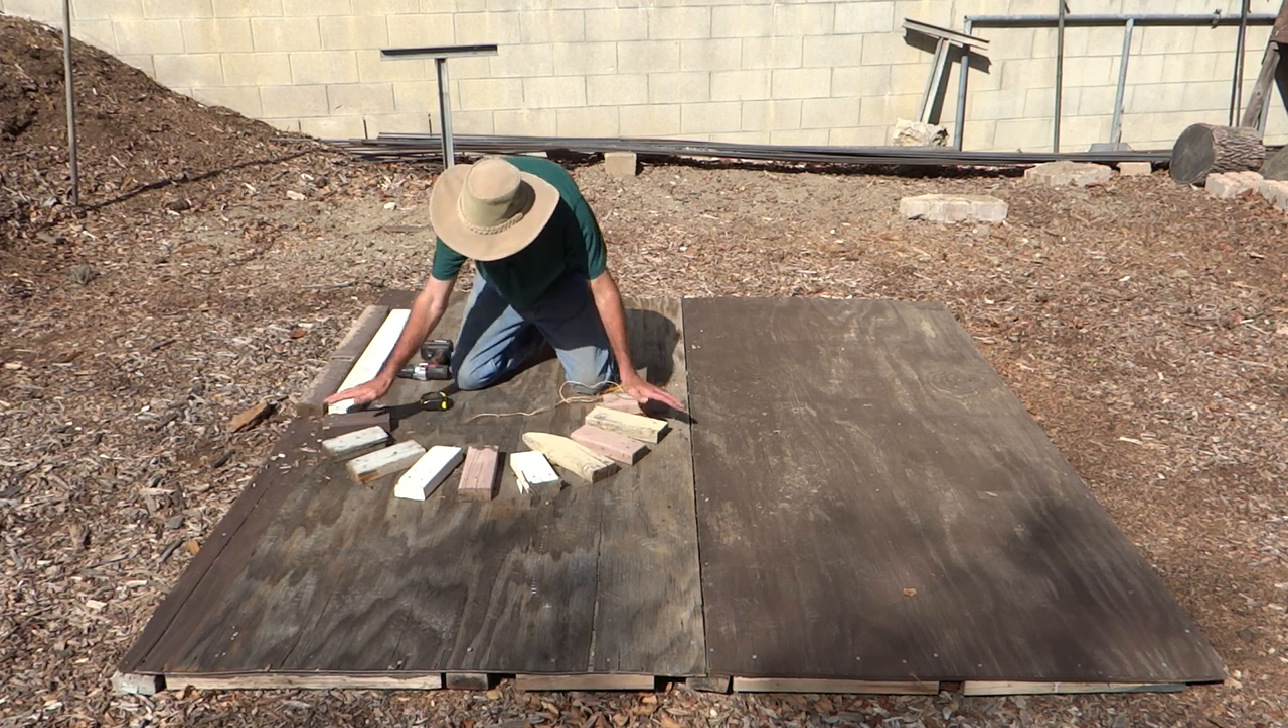Now I have my three and a half foot arch blocks in place.